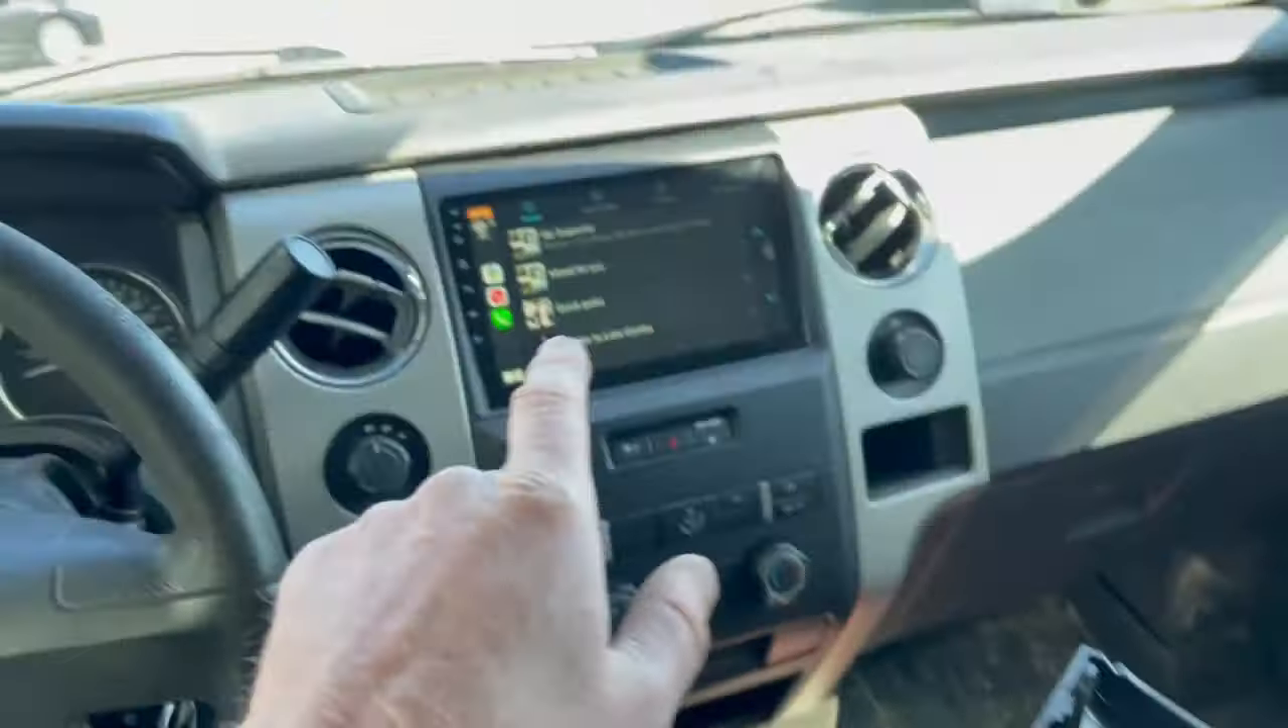All right, guys, so there is the finished product. We've got our new CK Apple CarPlay Android Auto big screen in this 2011 F -150, and it looks great.